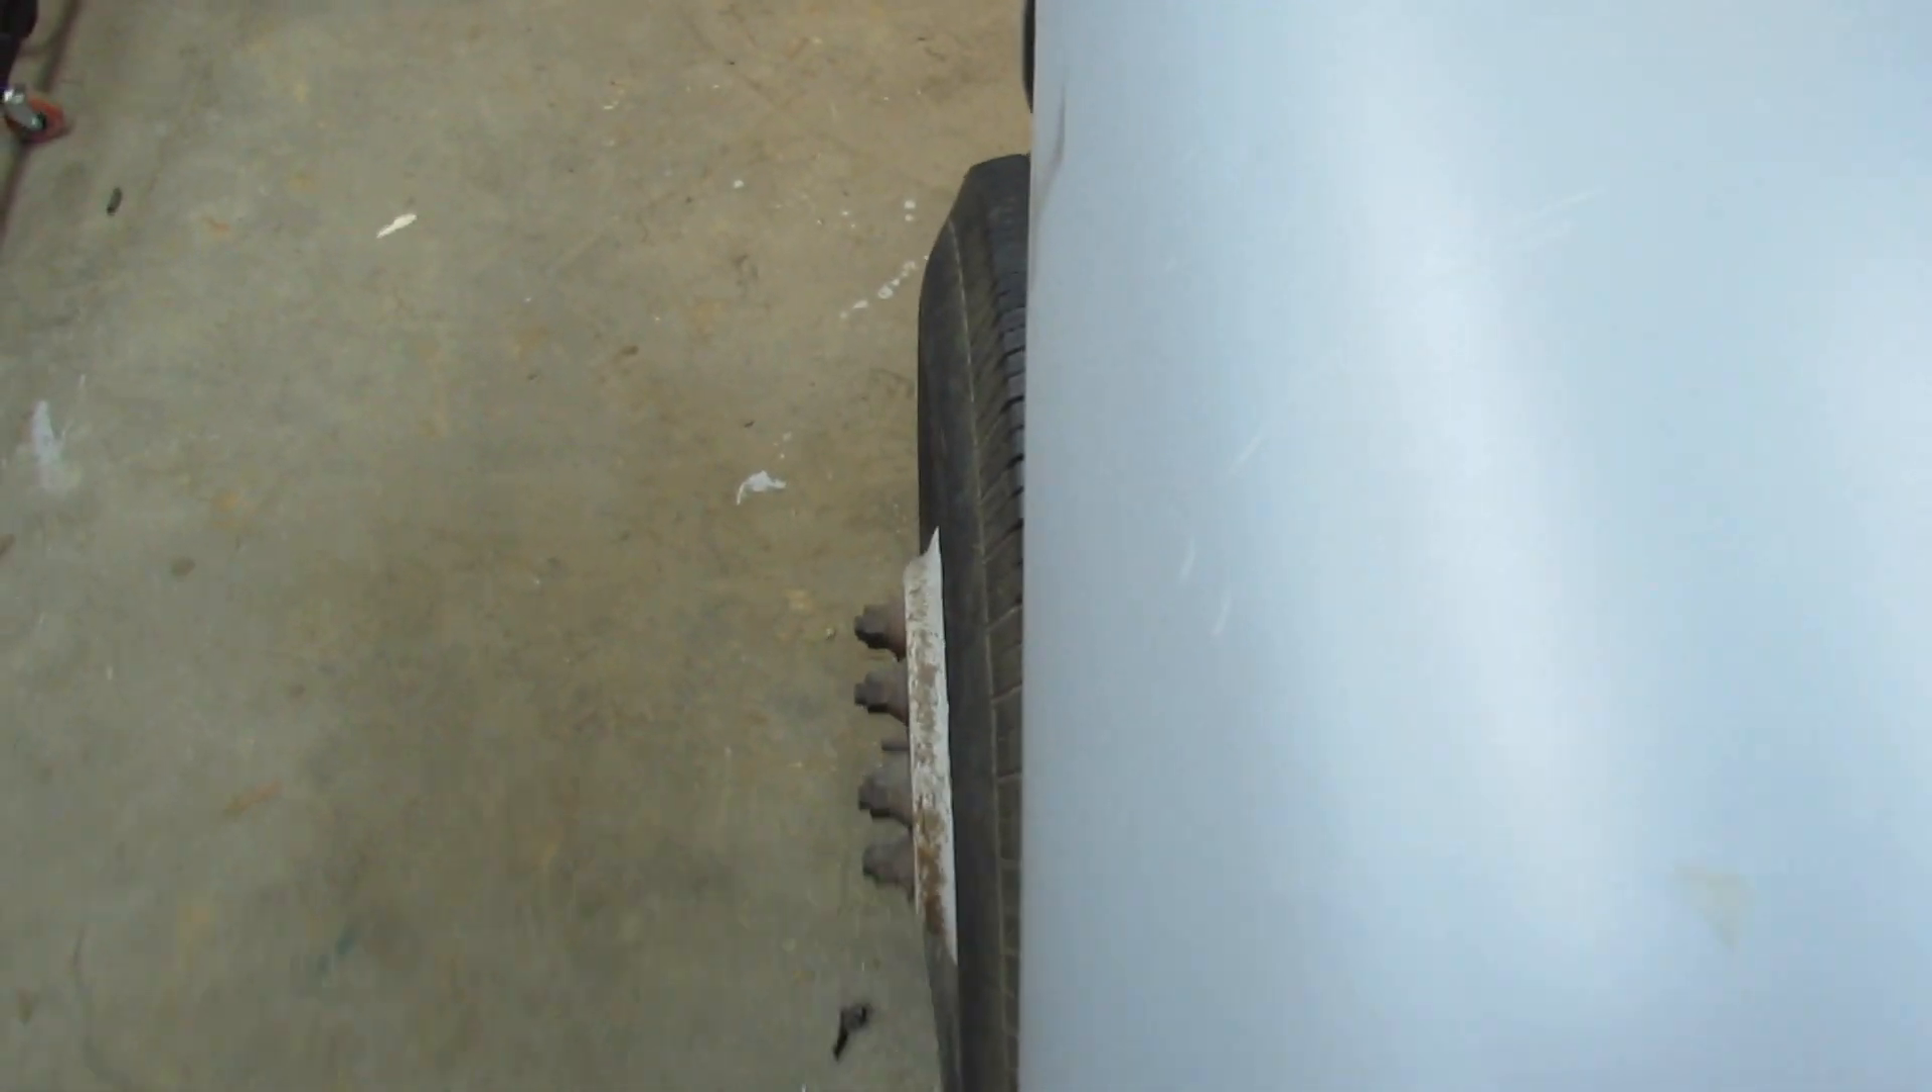The tires kind of stick out from the fender.